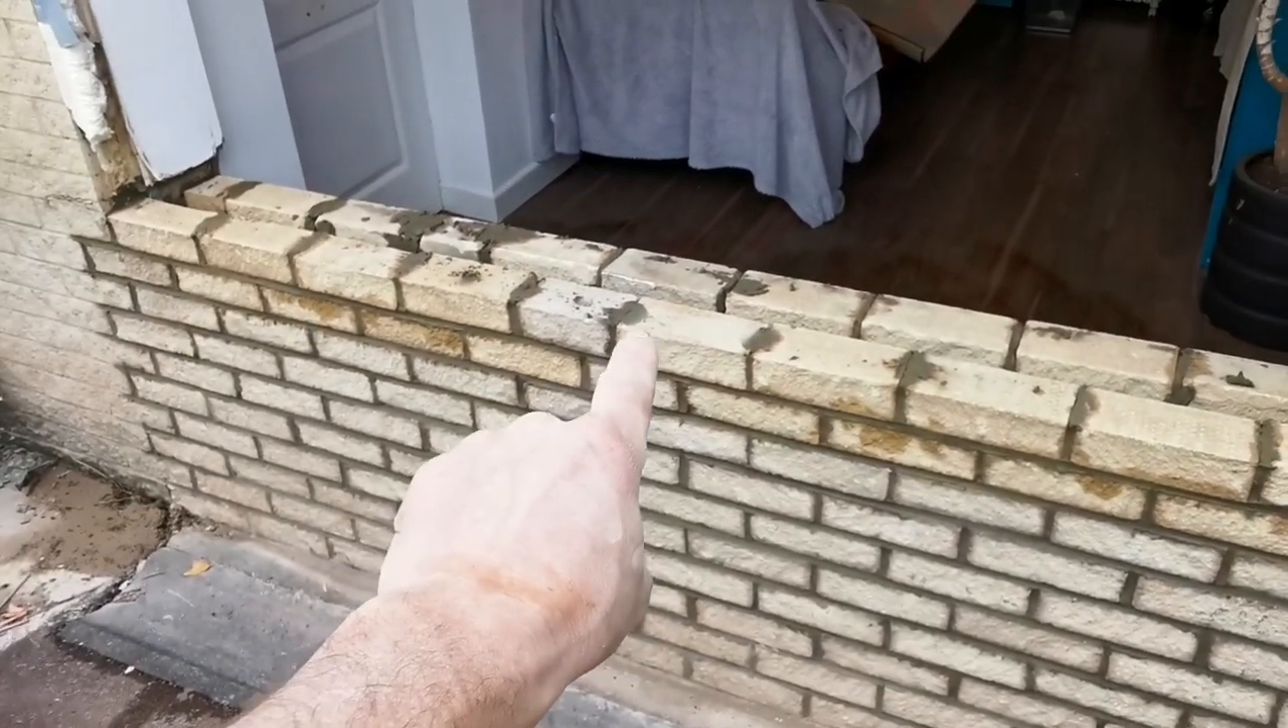And we ended up putting a course of brick on because it looks like before they just had two course of block and then put a piece of wood on so we just put brick on to level it.